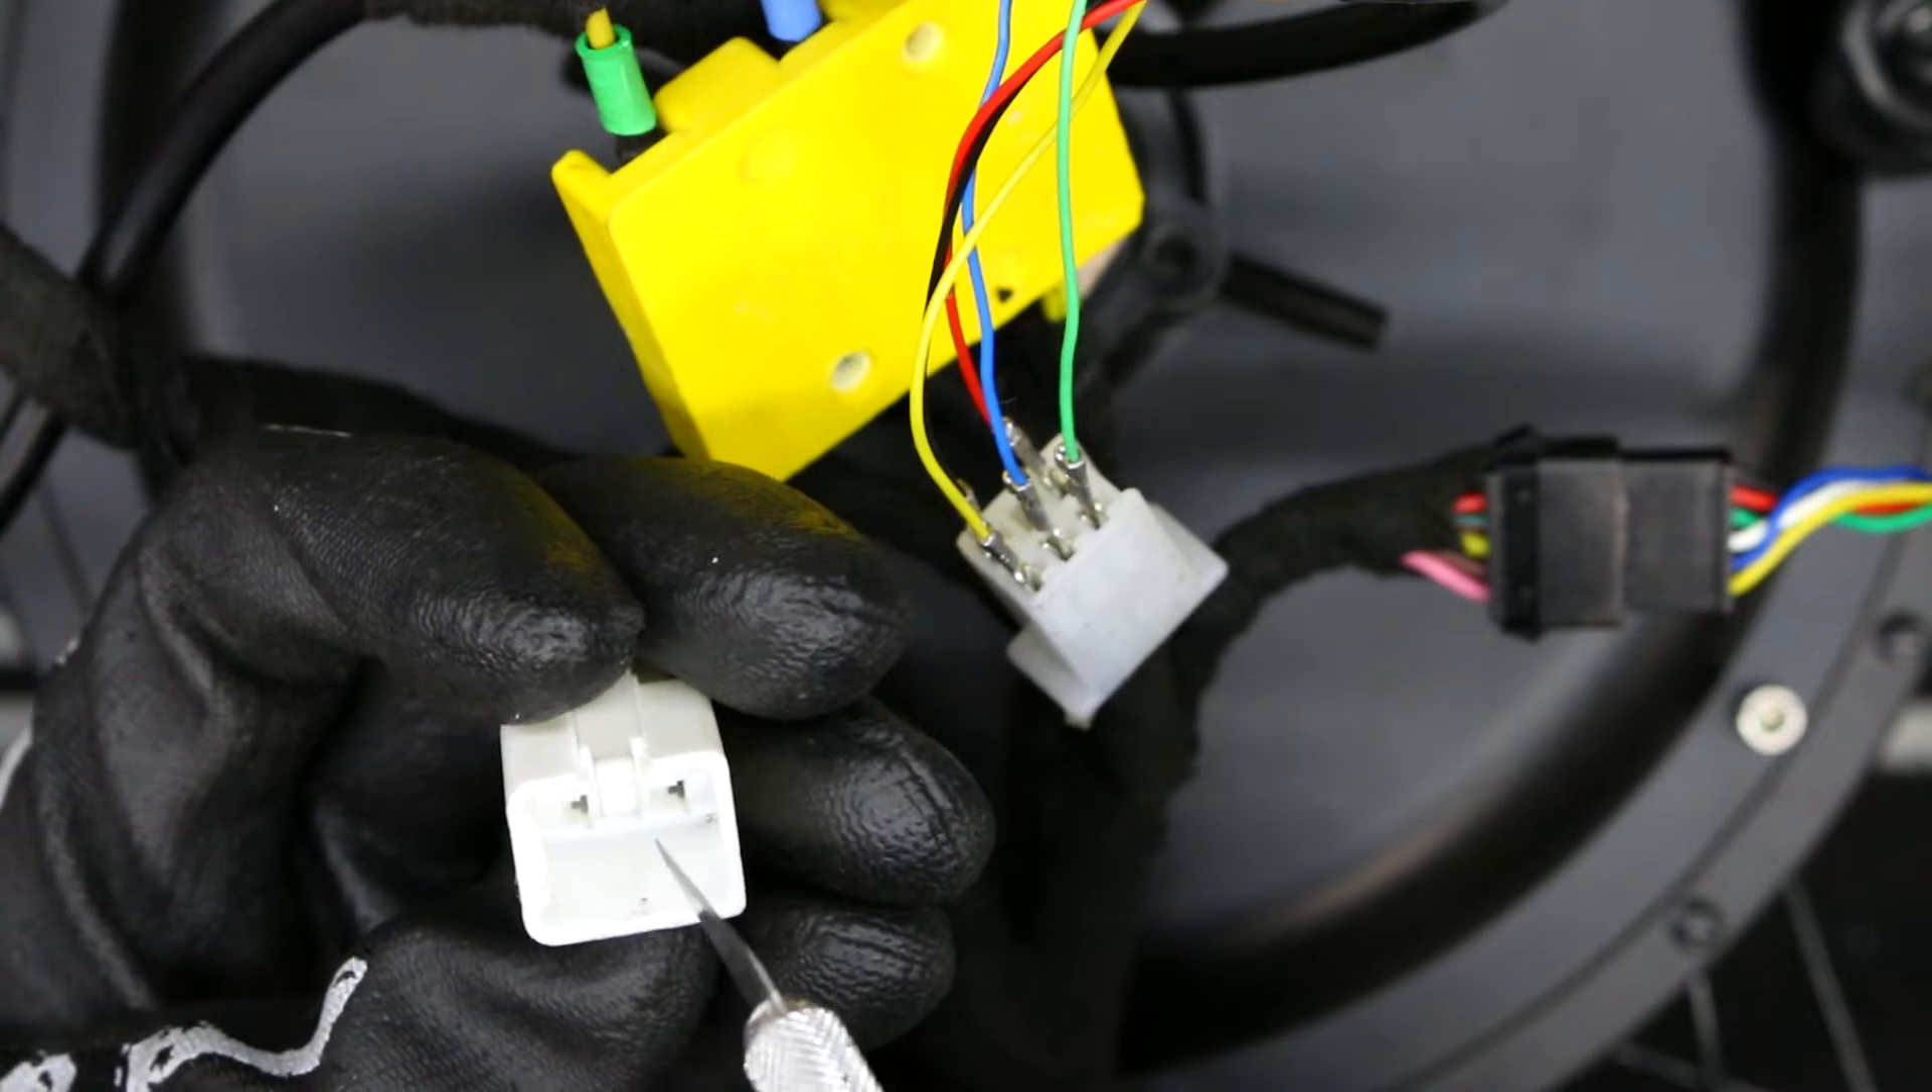I've gone ahead and completely removed my wires from the connector for testing and if you want to do that, it's pretty easy.